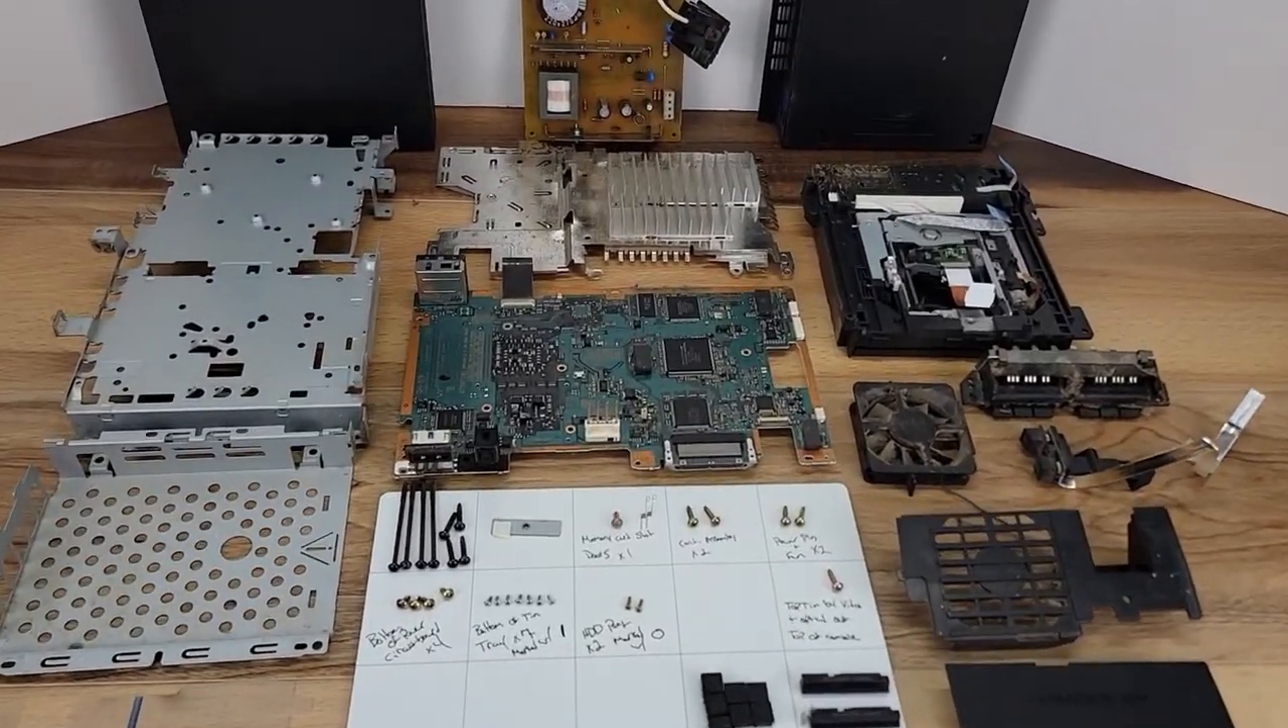Here we are at the halfway point of the project with the playstation completely disassembled.